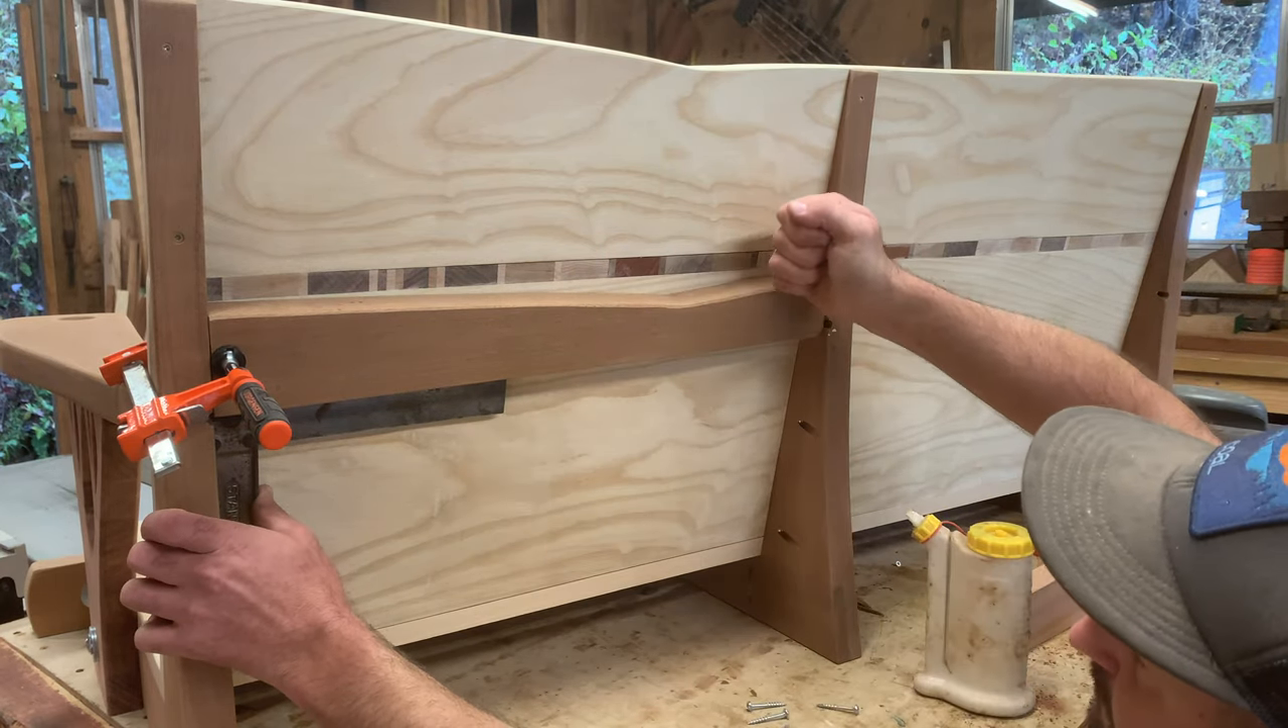I ended up adding this cross brace along the back. I cut it to mimic the design from the top piece.